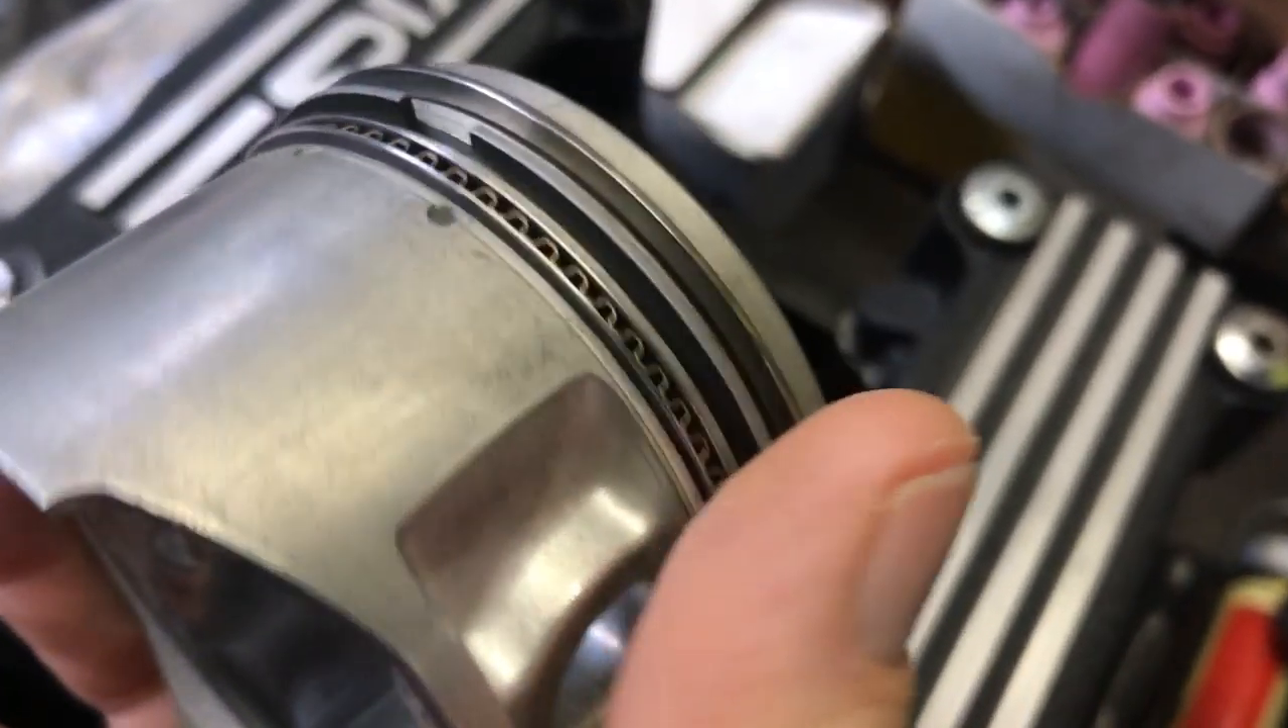And here's one of the pistons with the rings all set up ready to go.